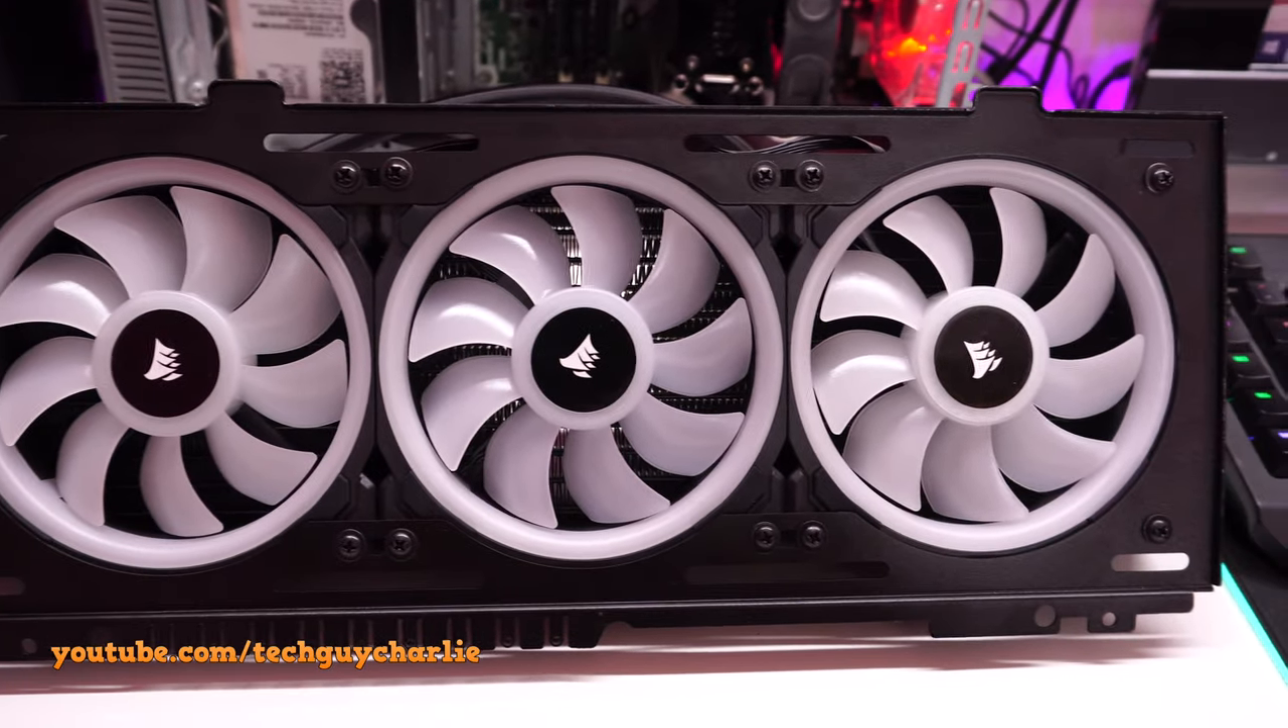Okay, so all the fans are now properly mounted and I had to do this off camera because I really don't want to puncture the radiator.